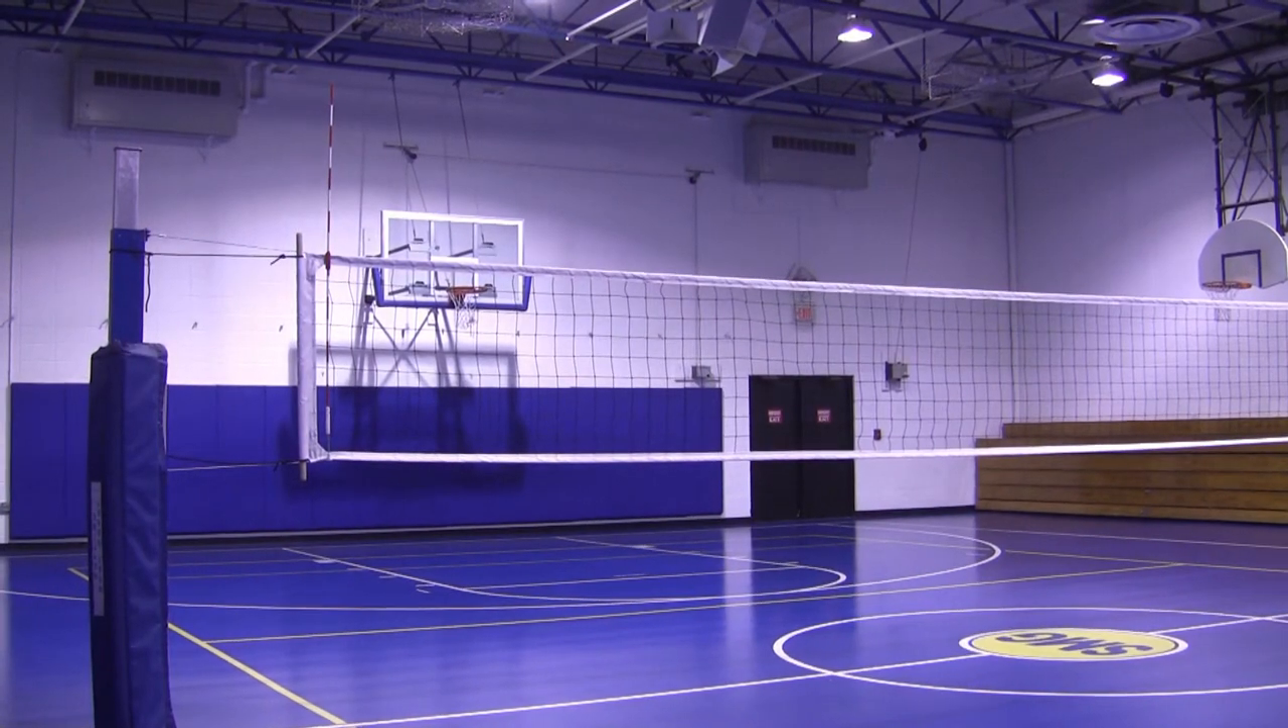Okay, the net's hung.